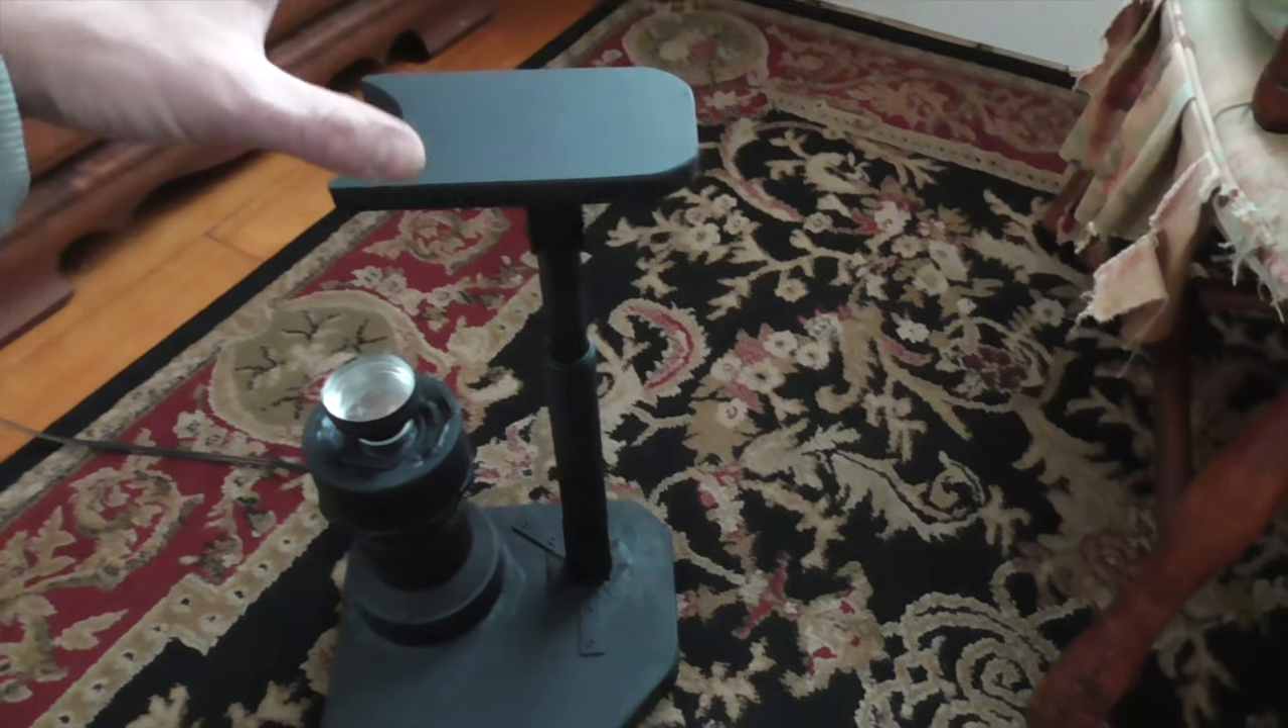We've got the platform attached to the PVC tubing inside of the other PVC tubing so that we can just raise and lower that.